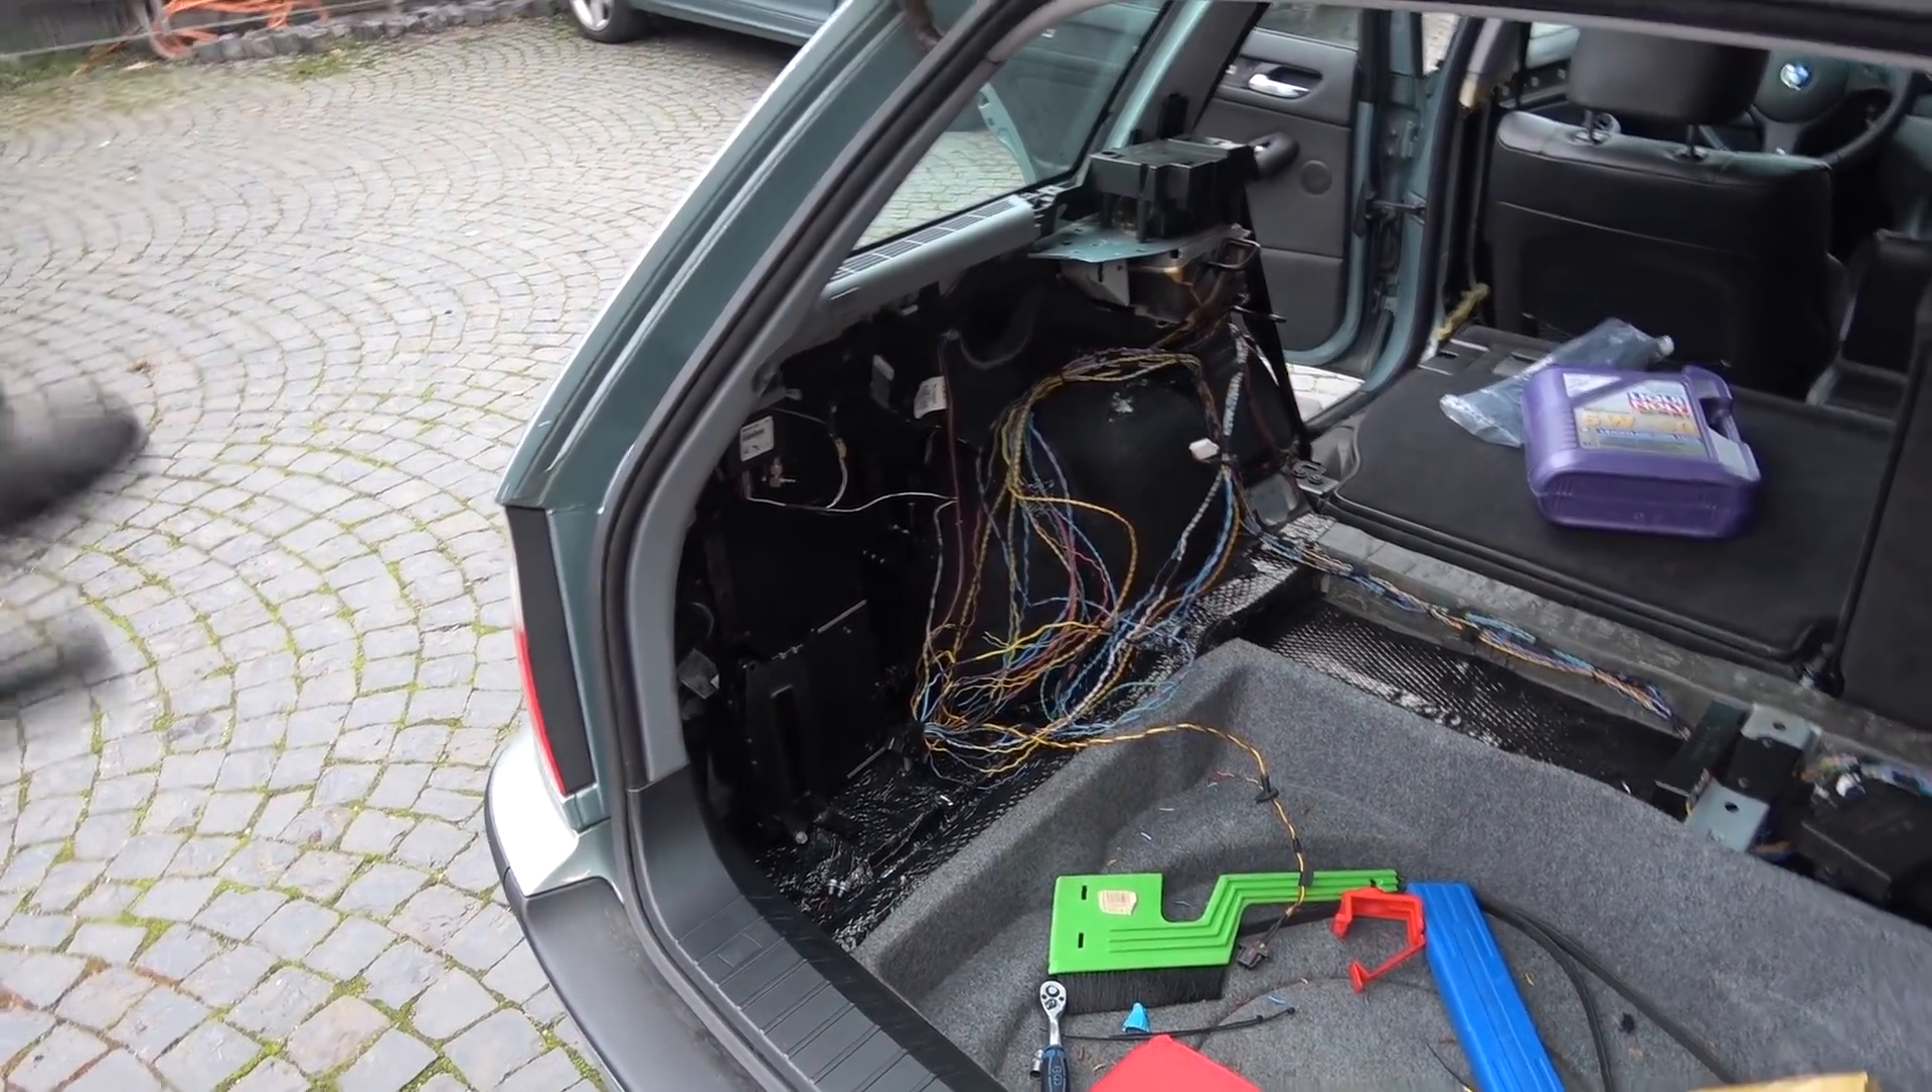And now I just gotta make all of this pretty and assemble the rest of the trunk and all of the trim over there.